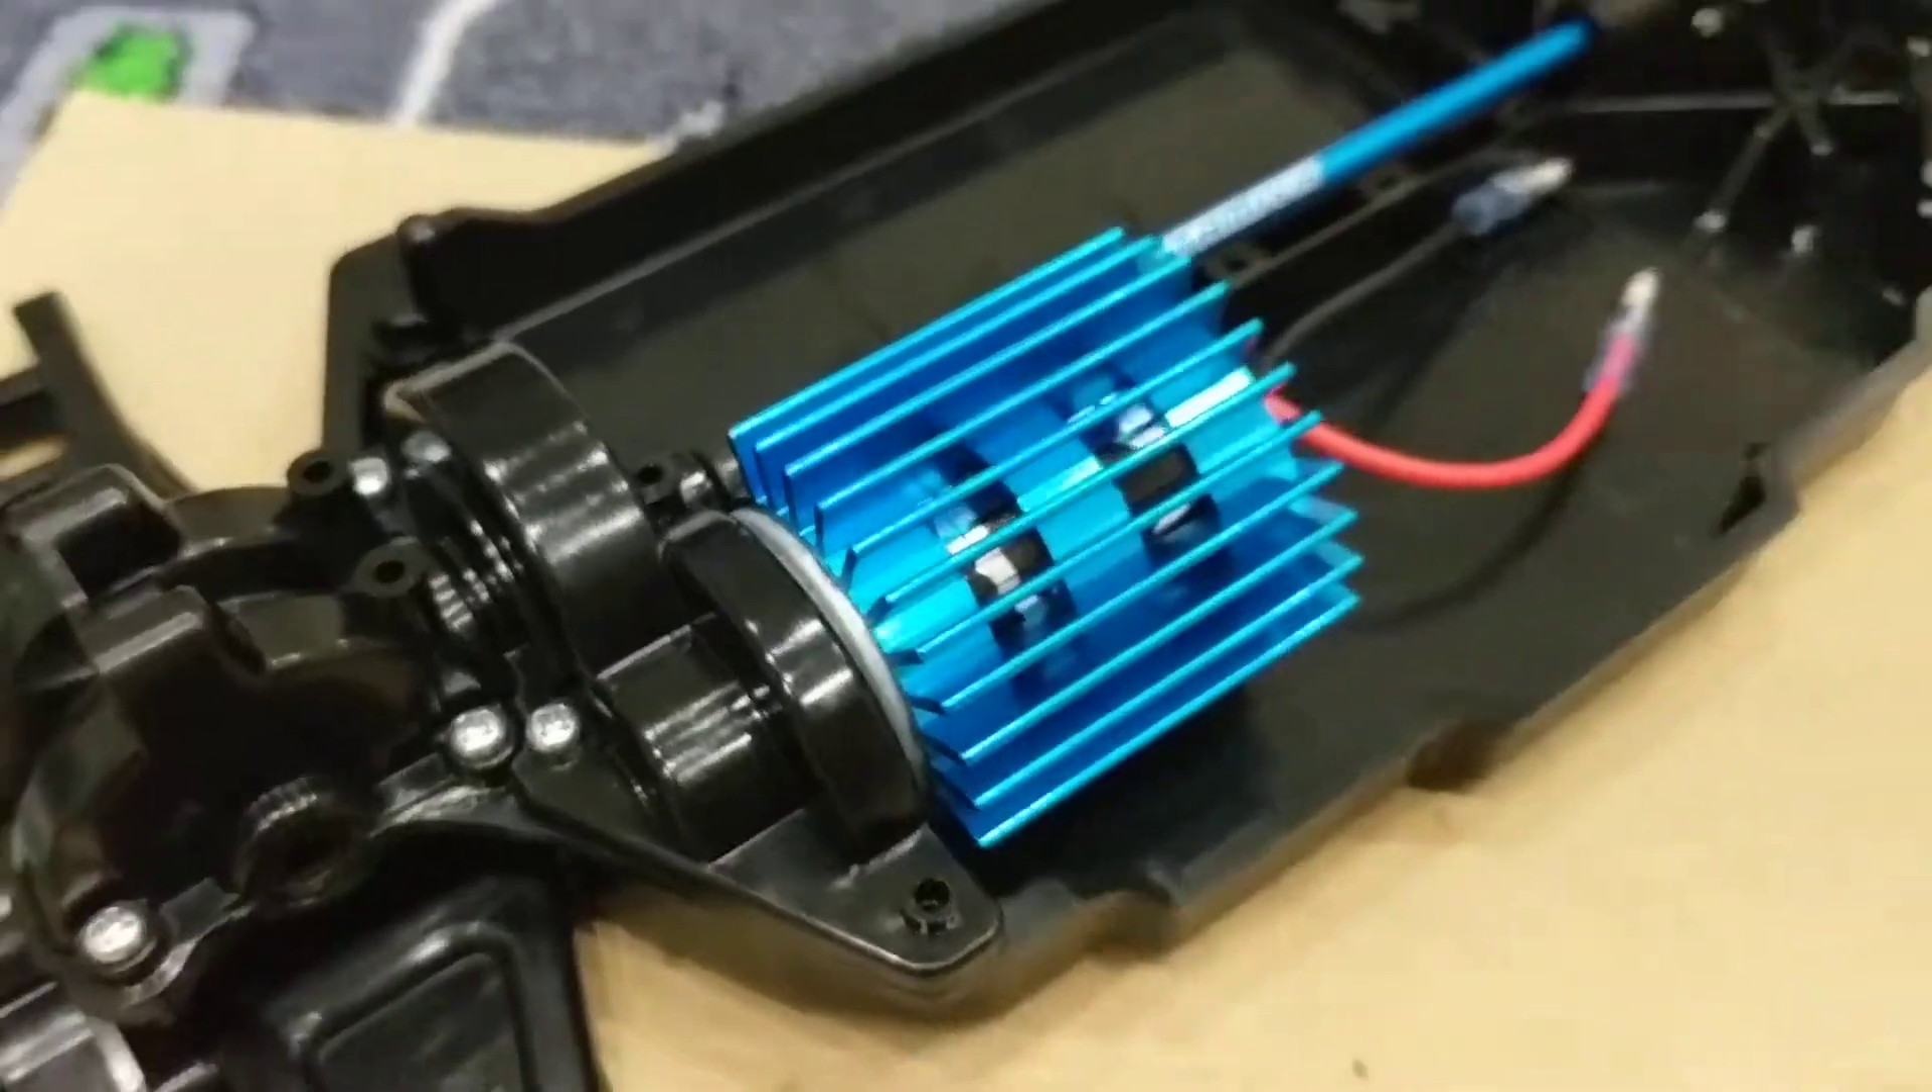I just took the housing off and fitted the heatsink onto the motor it was a nice snug fit but that's on now.